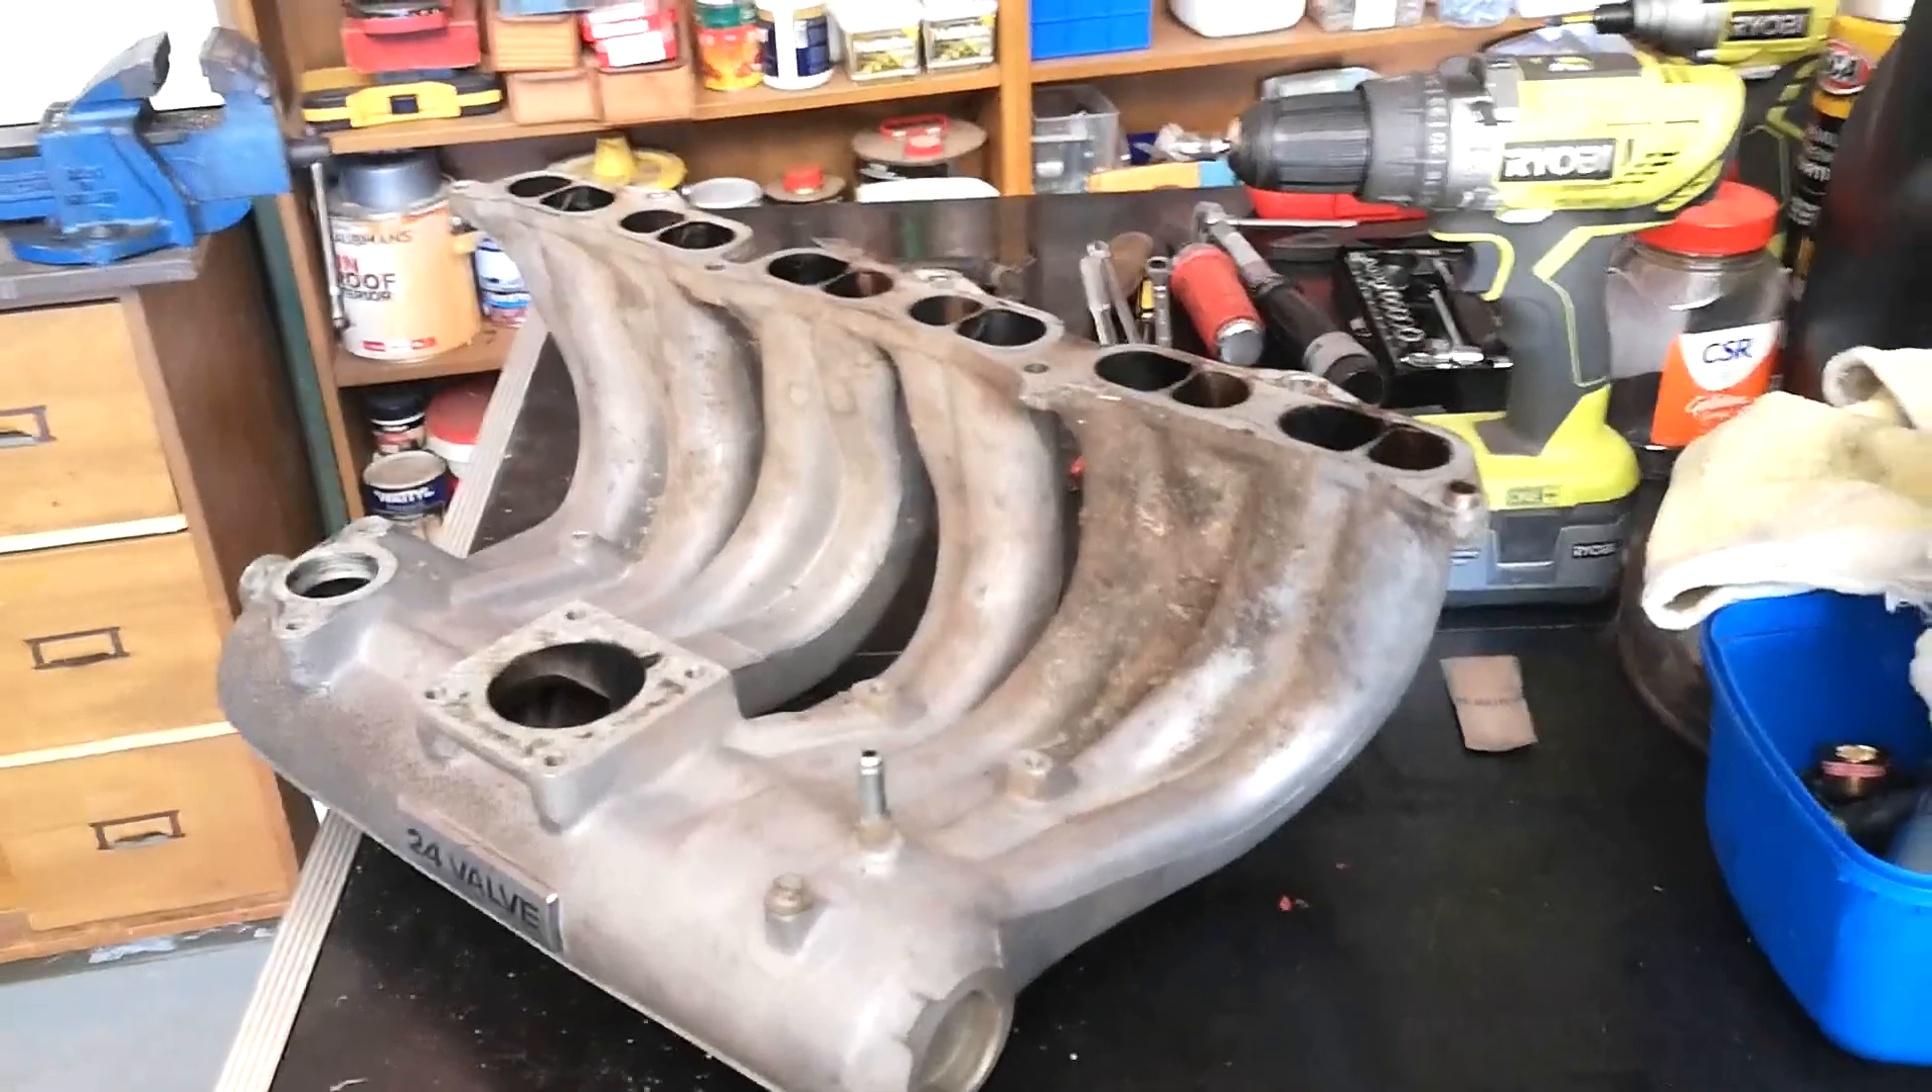So that manifold looks so much better already just with all the gear pulled off it.